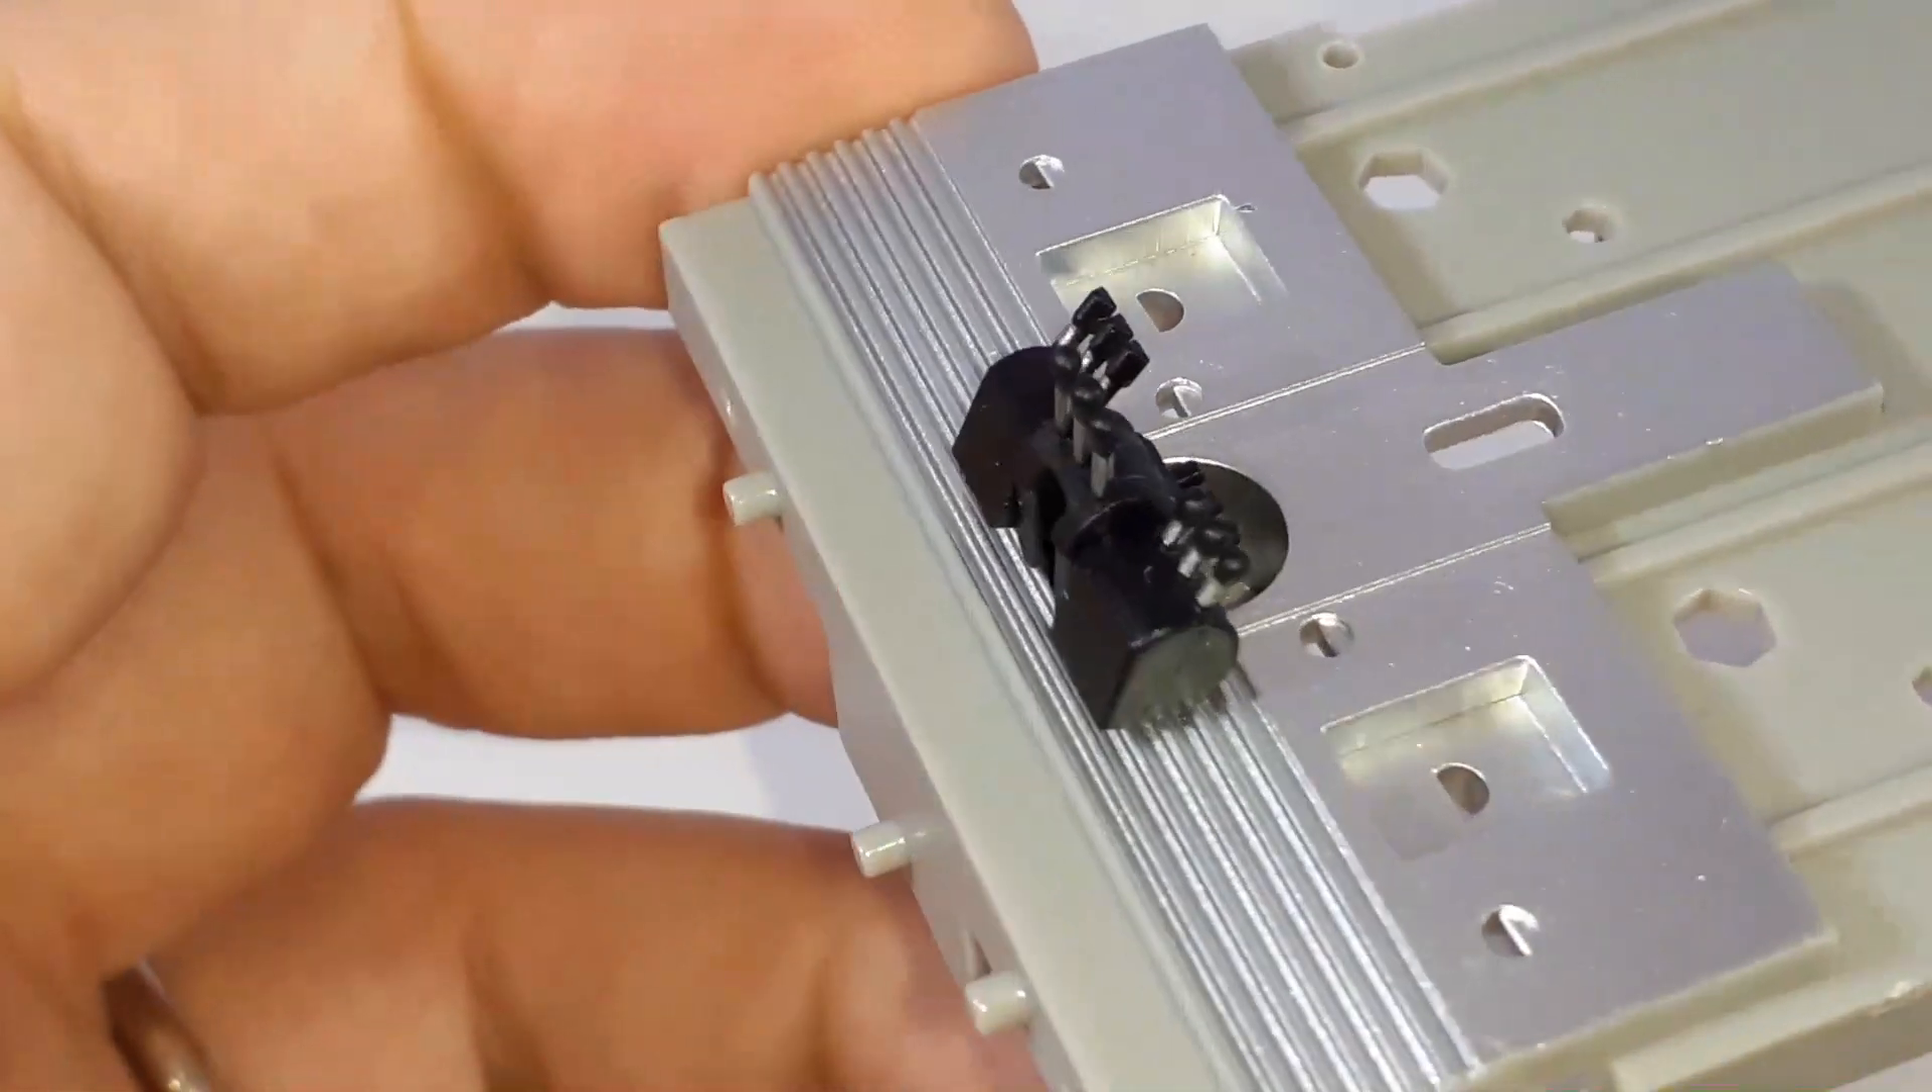Ed ecco come si presenta il sistema delle manette assemblate sulla pavimentazione della cabina di pilotaggio.